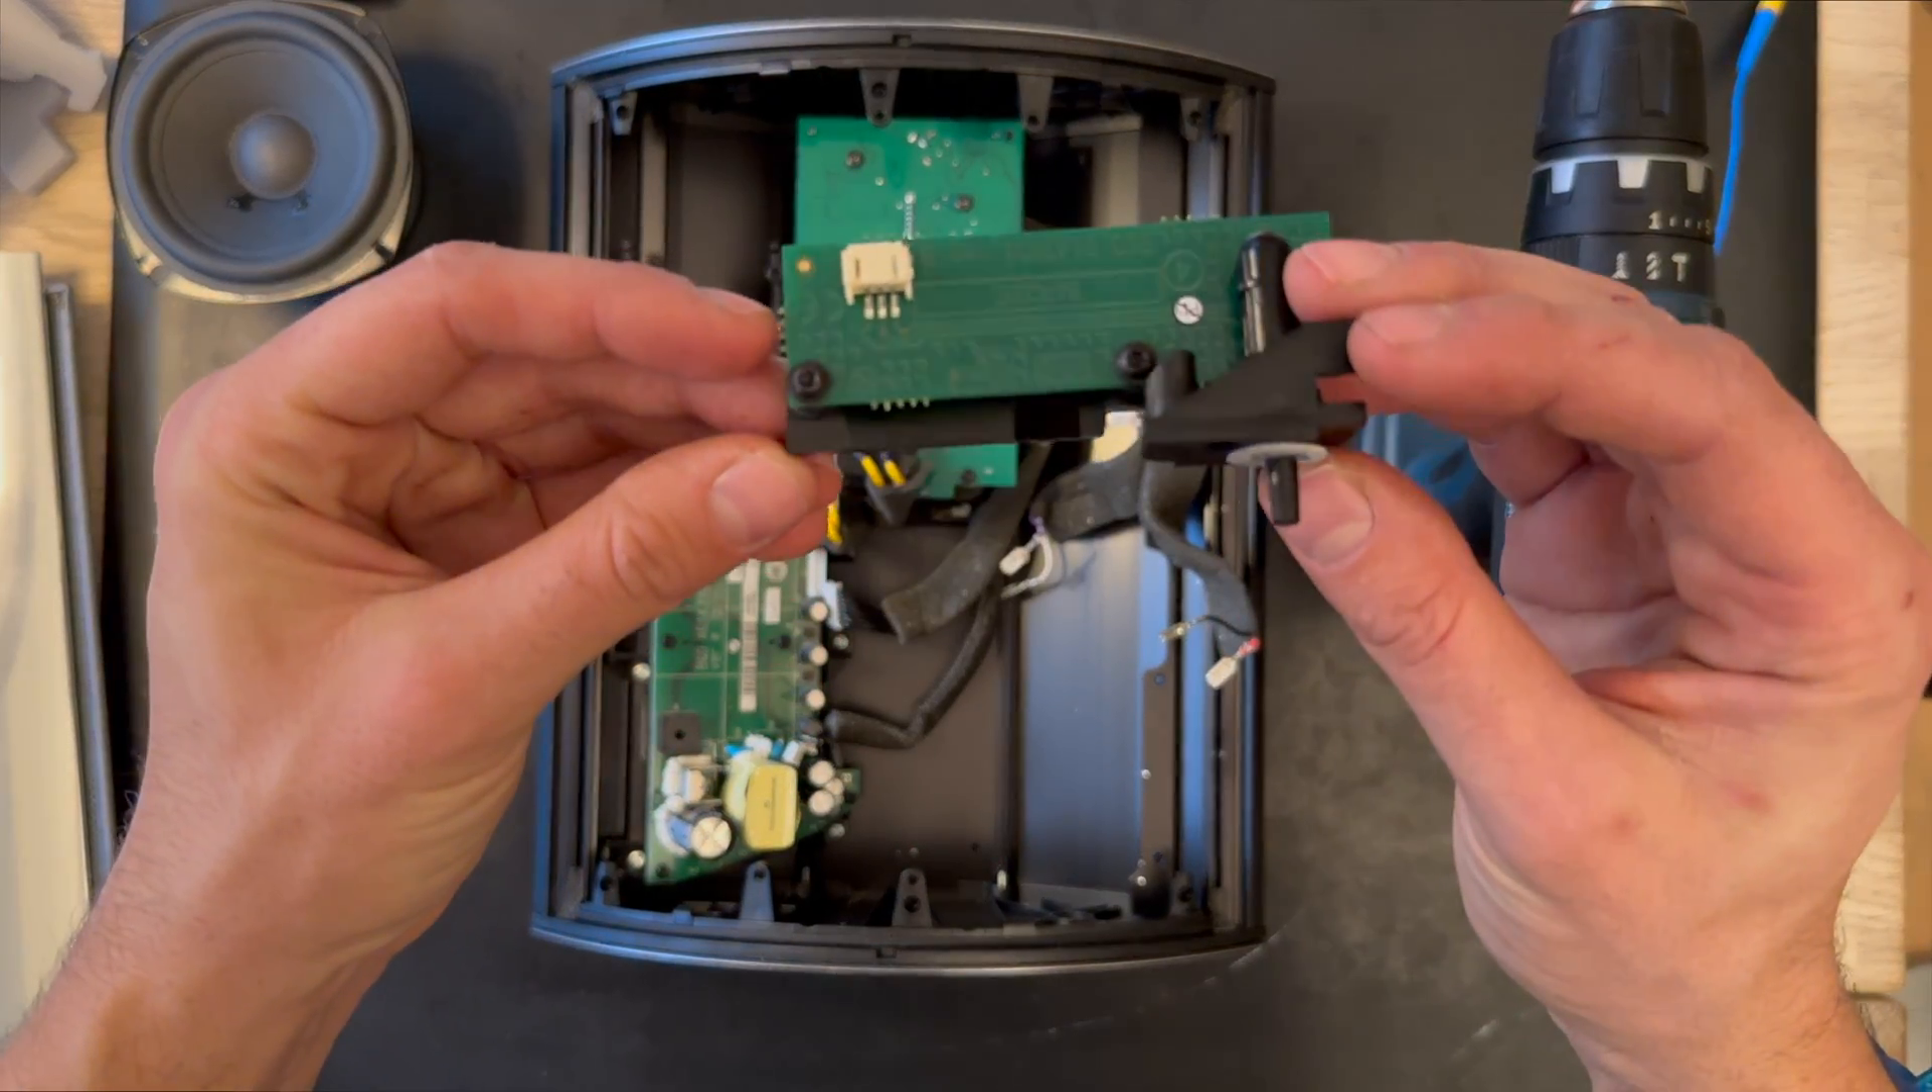We have removed the screws and here is the led board for the biolab 4000 mk2 version.